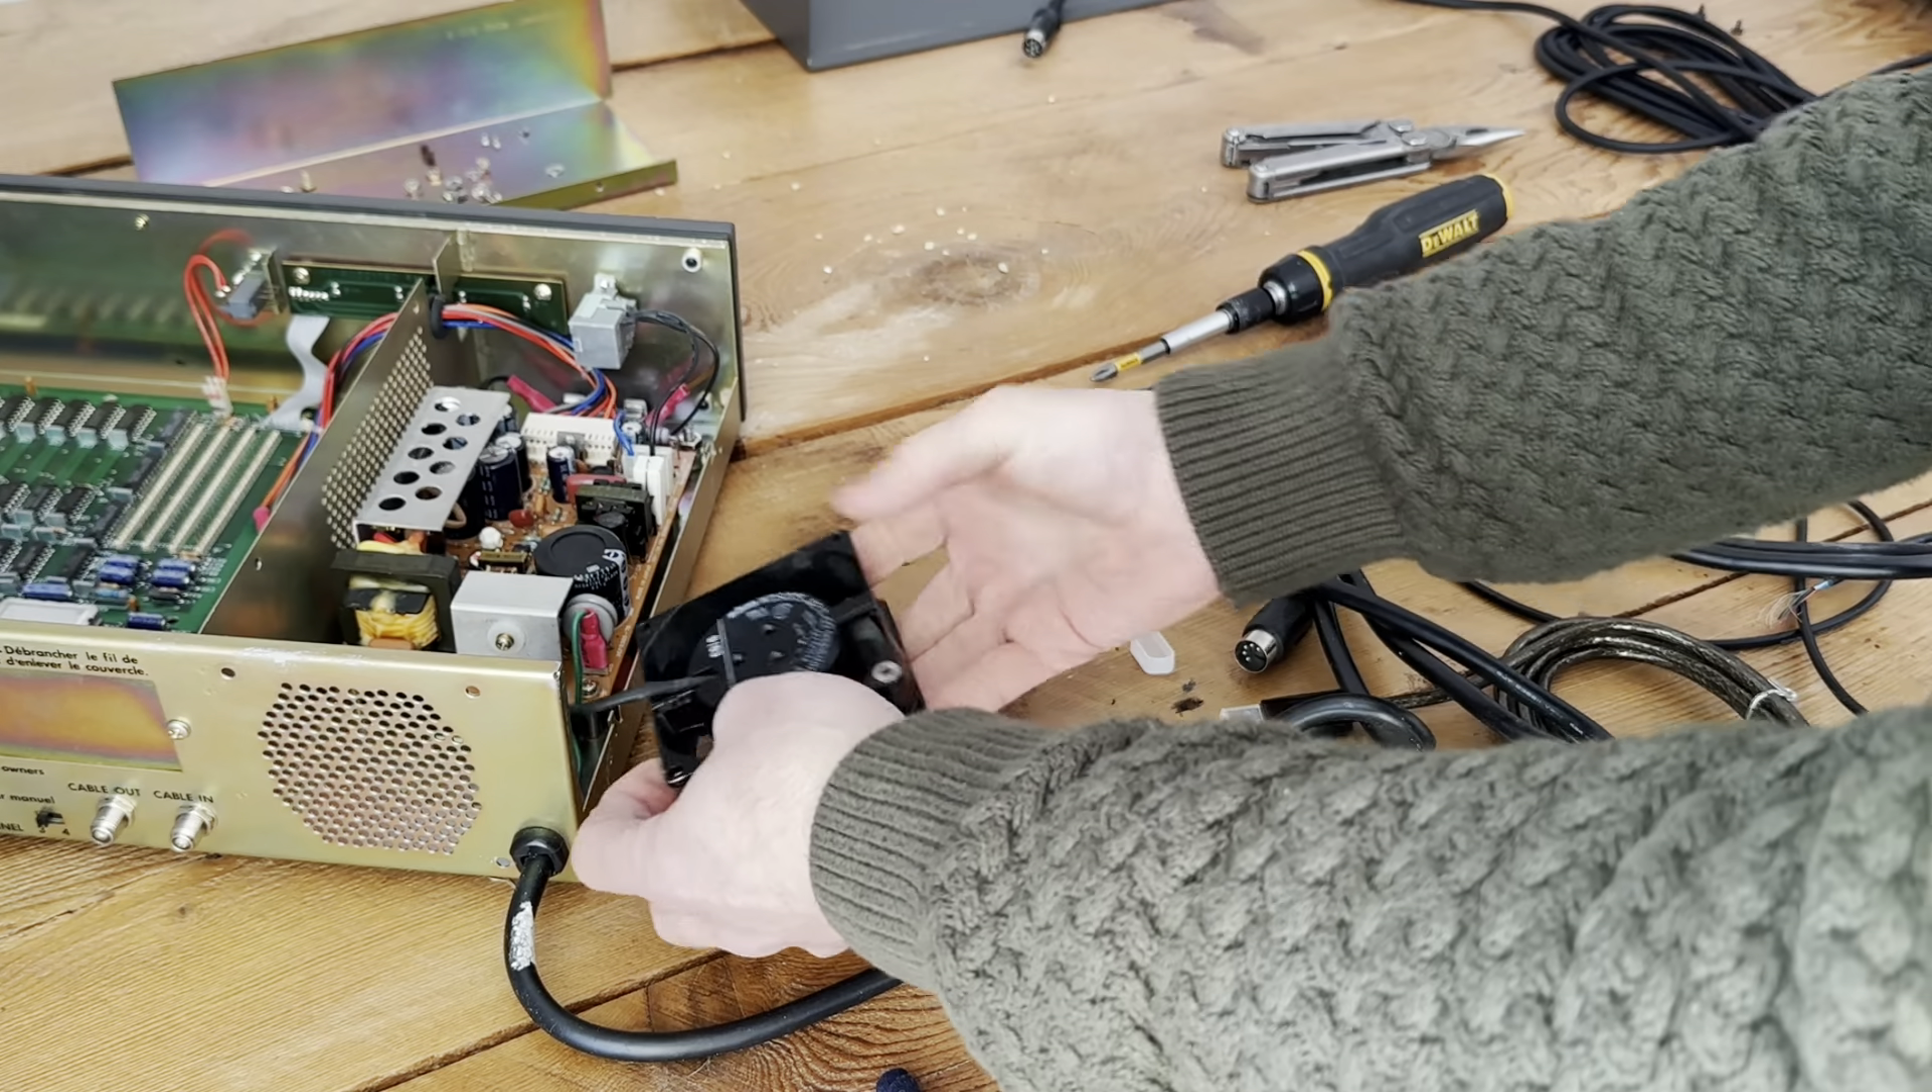All right got the fan out.